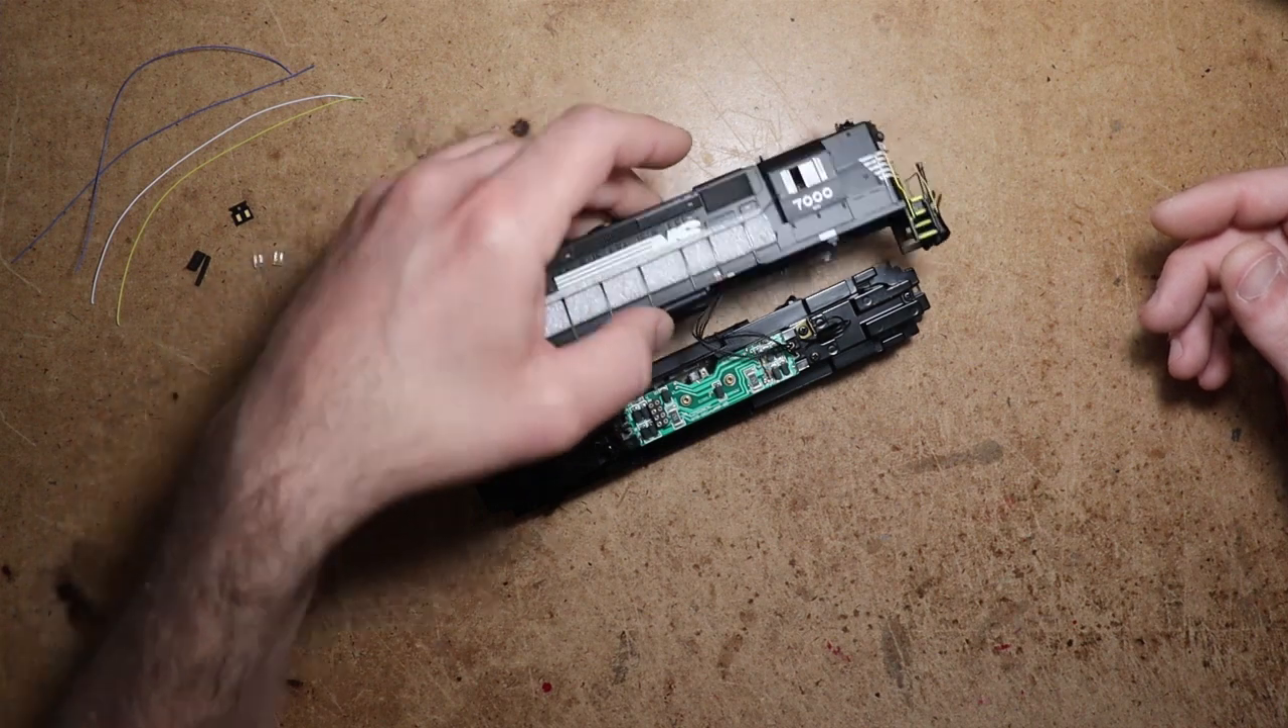So the locomotive, the couplers have been removed, and it's free from the frame here.